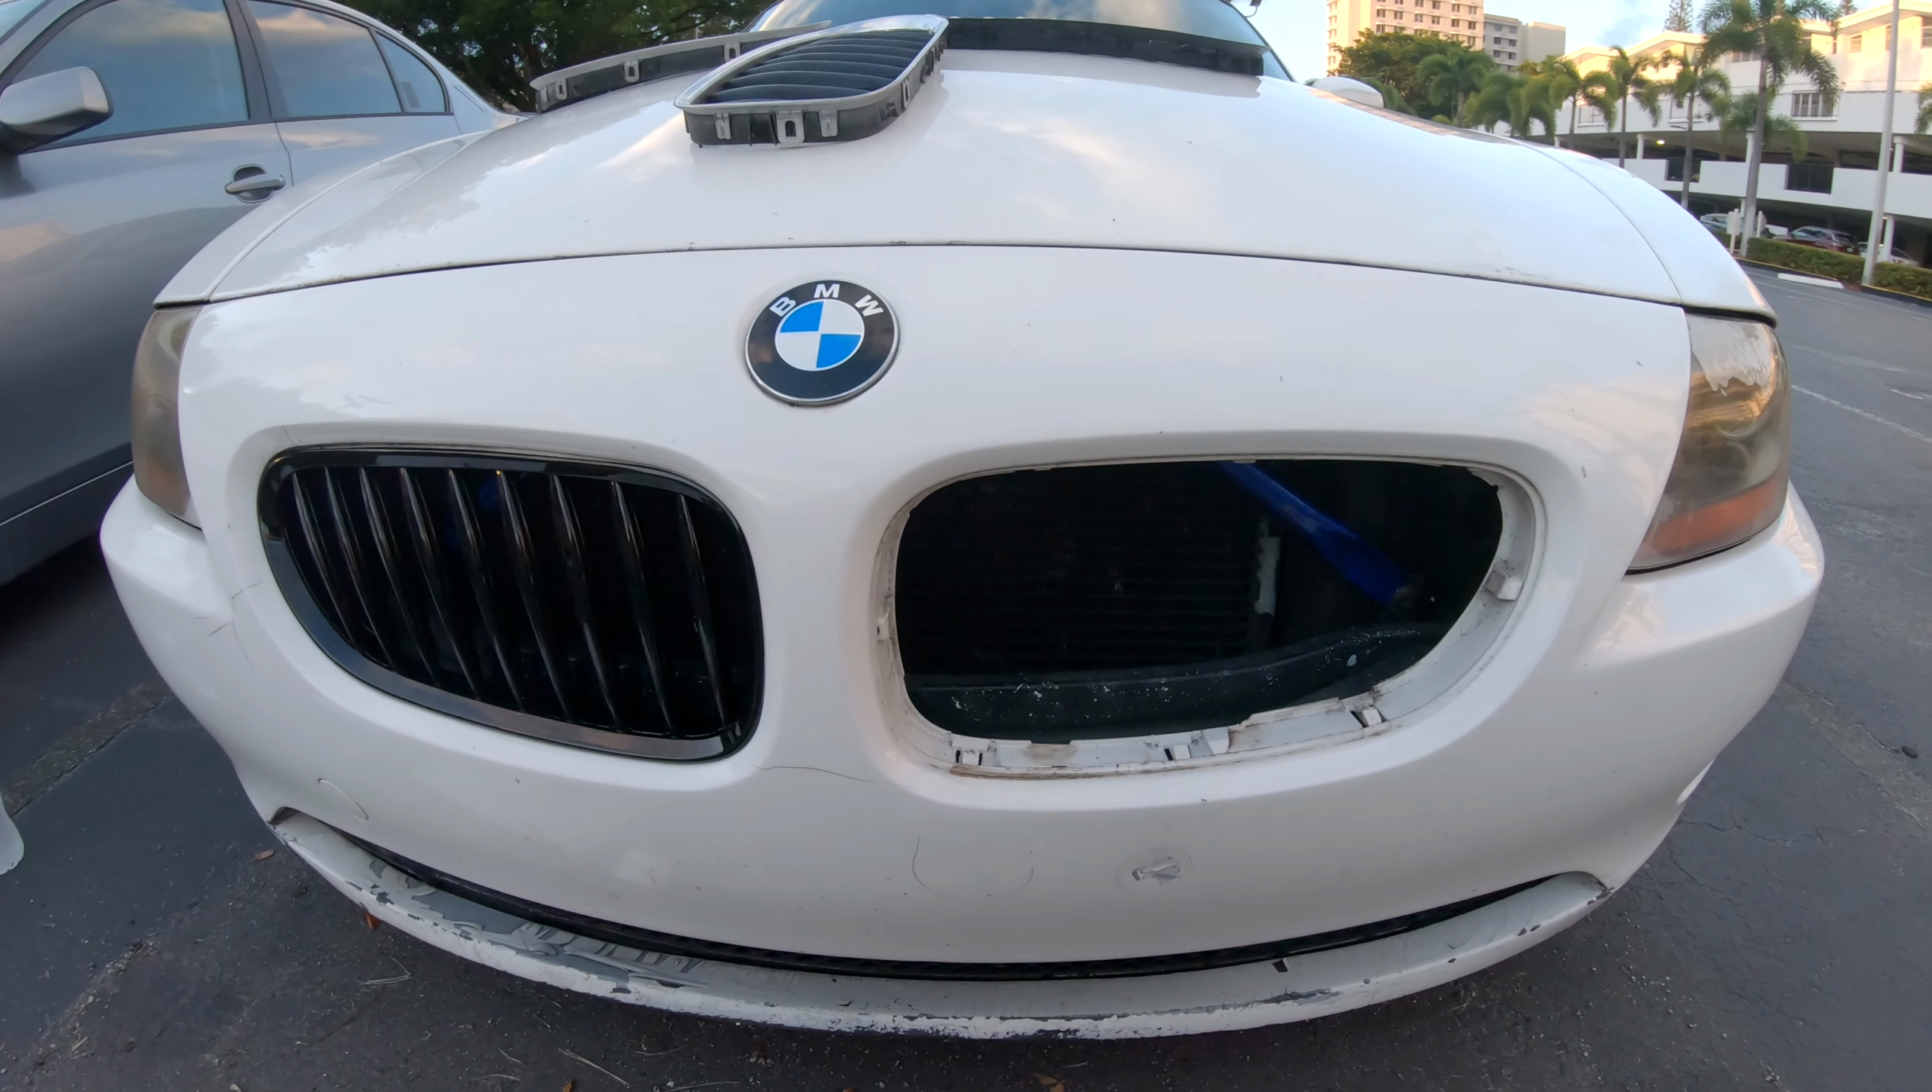Now all I have to do is throw in the other grill and I'm done.